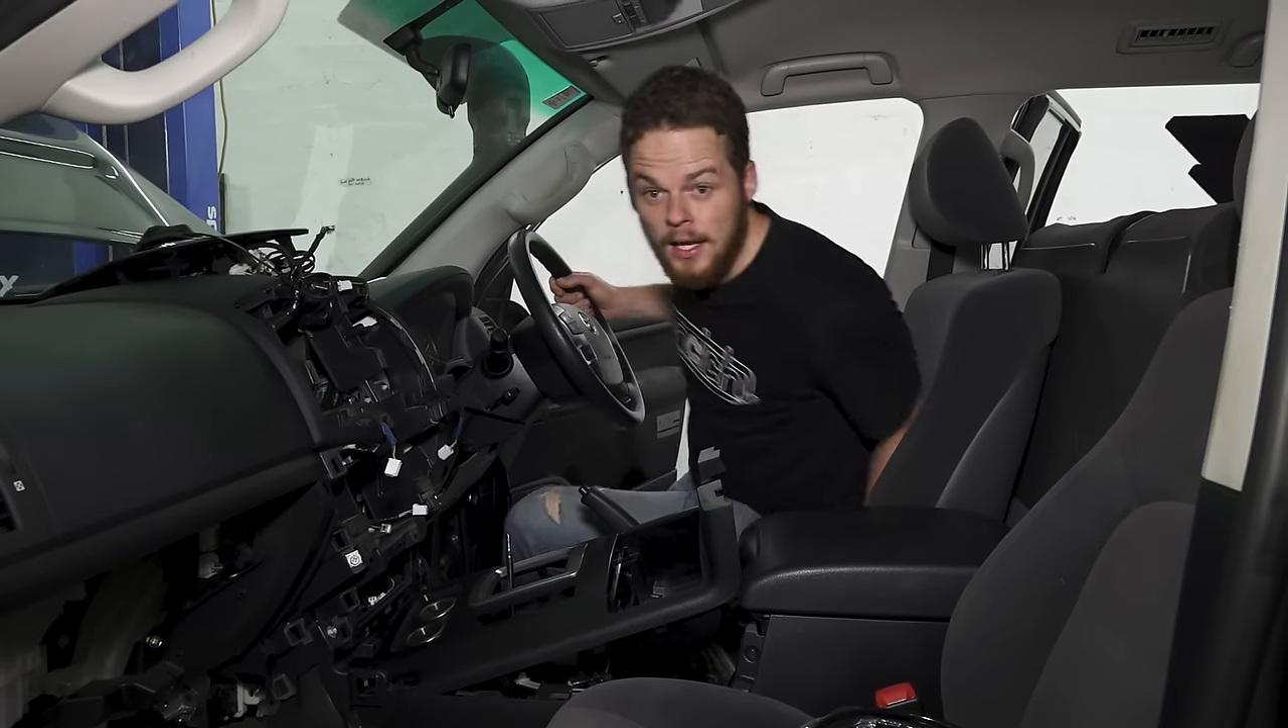As you can see, the dash of the 200 is still apart.